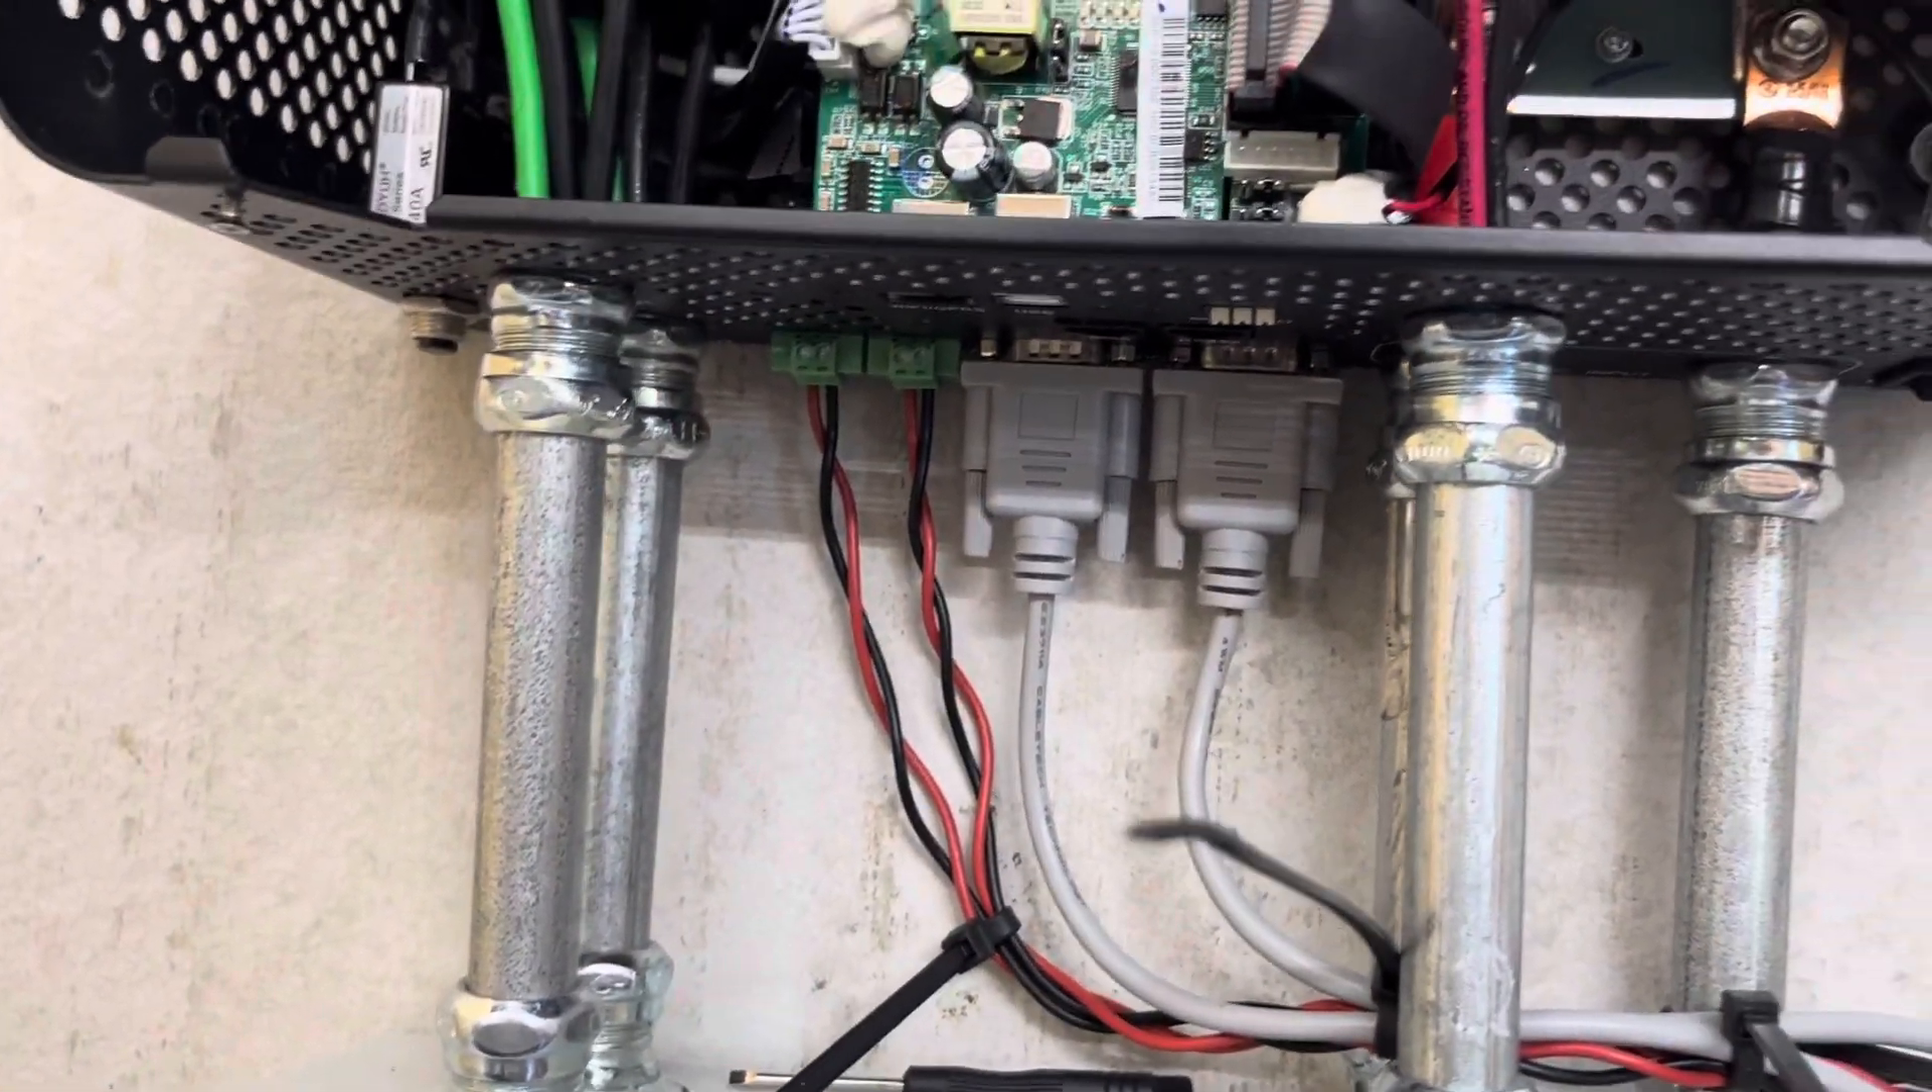All these special control wires here have connectors on them so I wasn't able to put those in conduit.